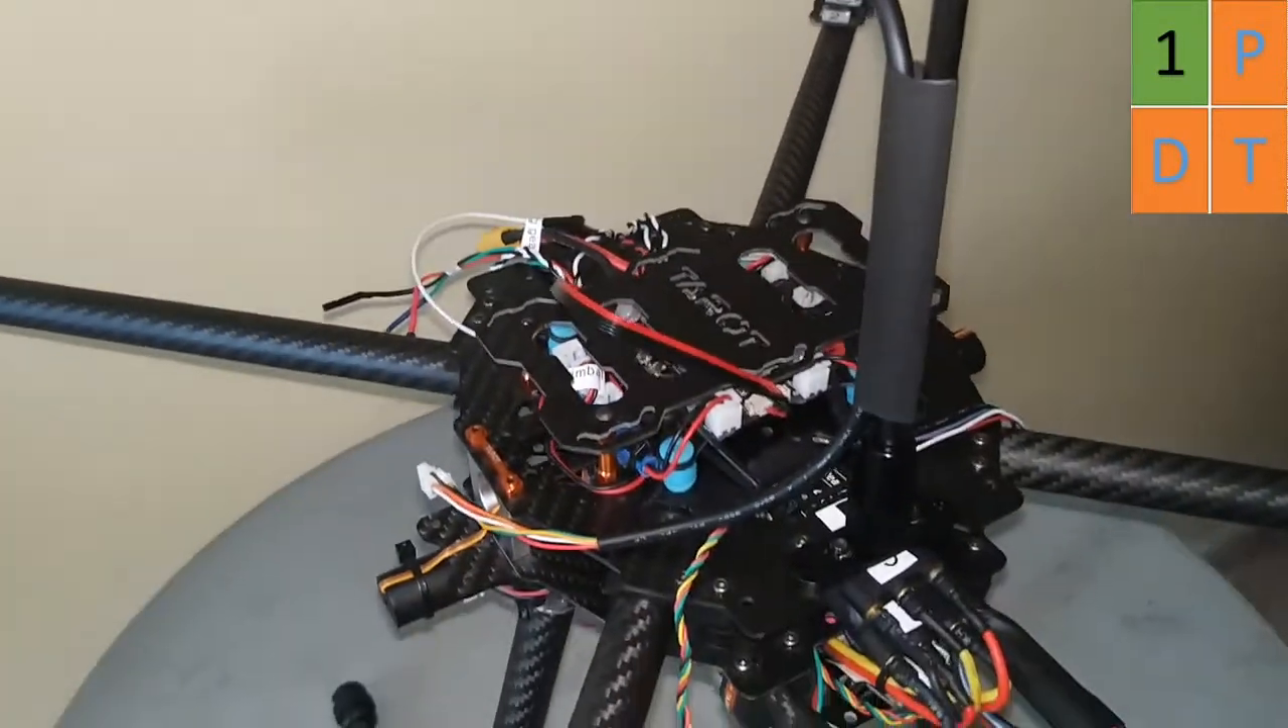Ahí vemos como nos queda con la funda termo retractil pasando el cable nos queda el cable muy bien recogido.